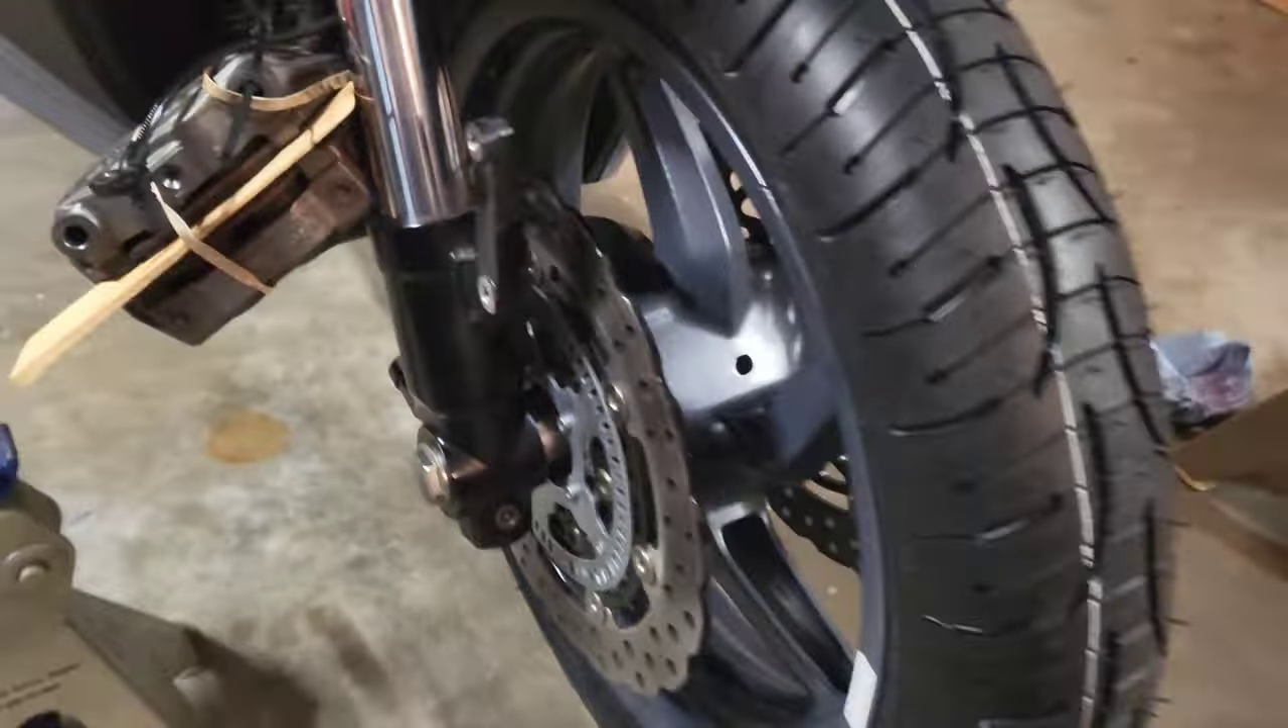Alright, I got the new tire installed for the front.